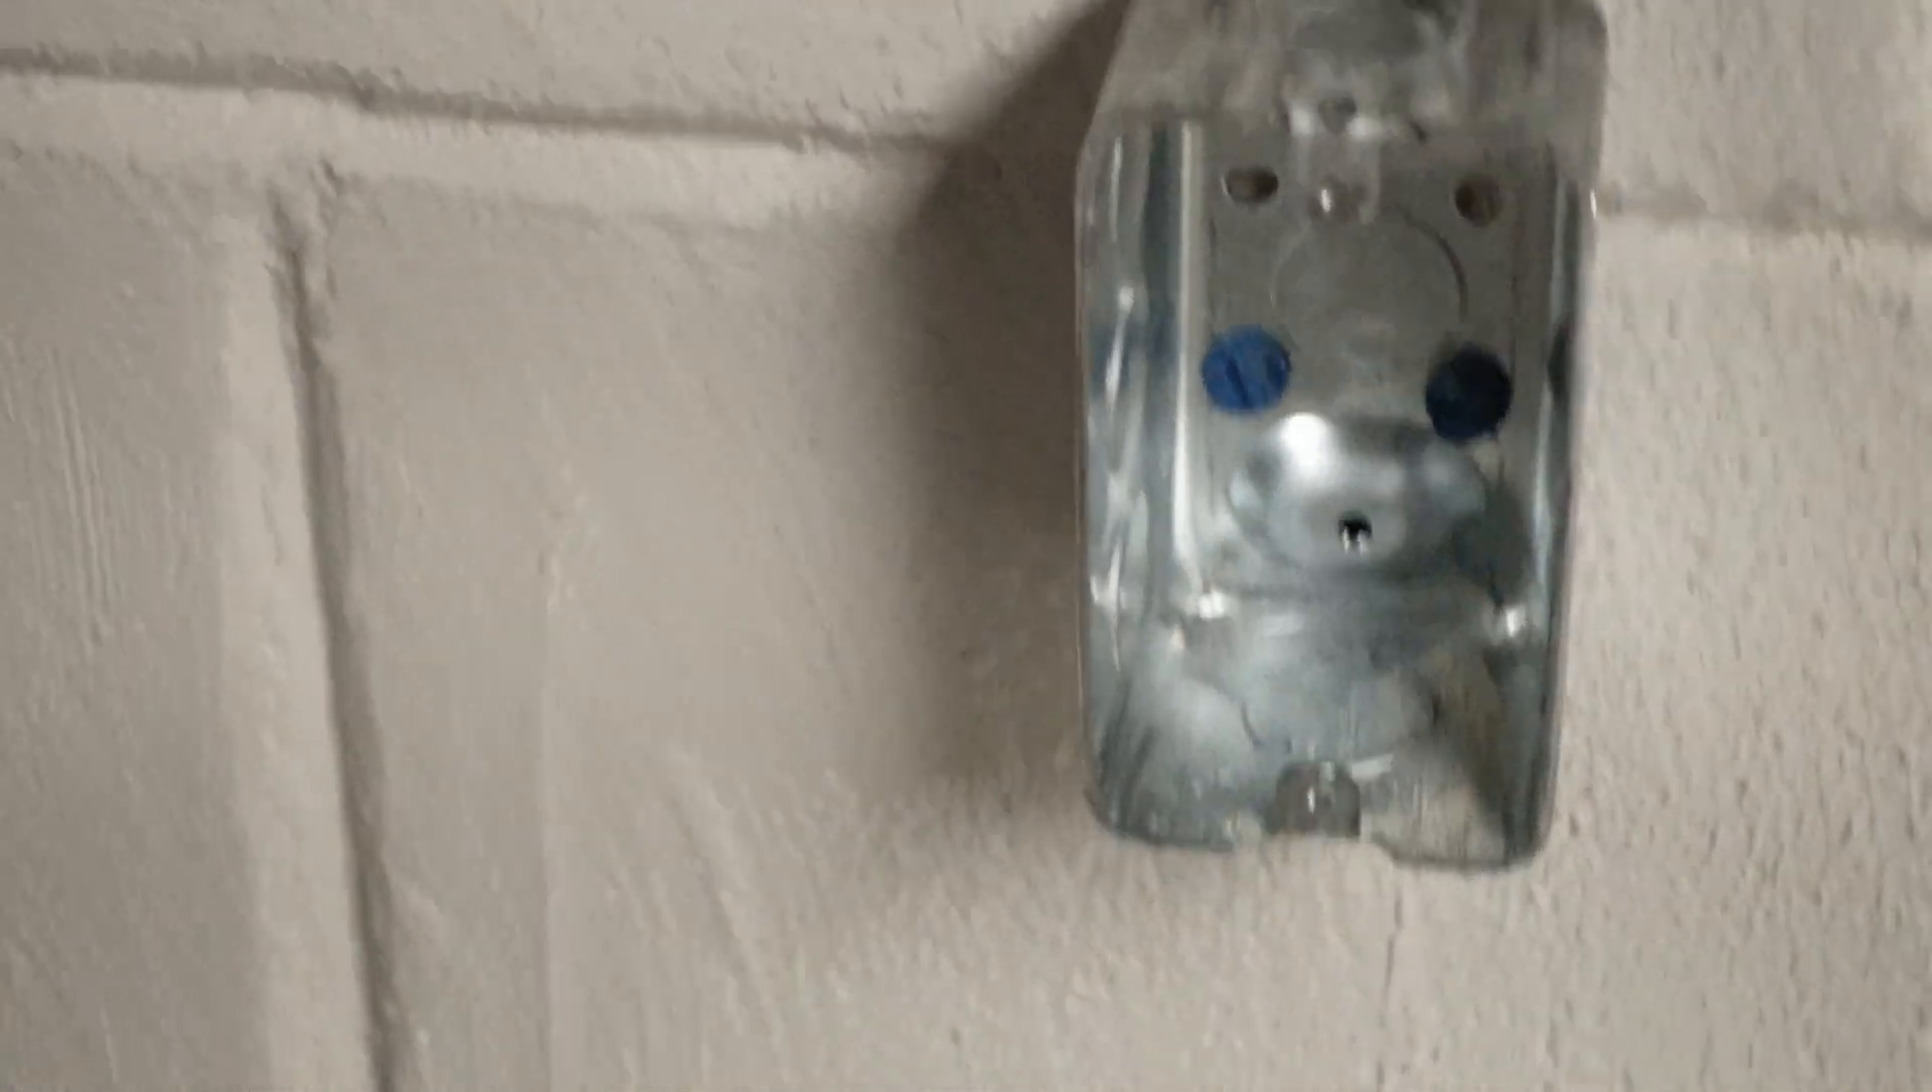Pretty solid and you can see there, we don't have our ground screw in yet.